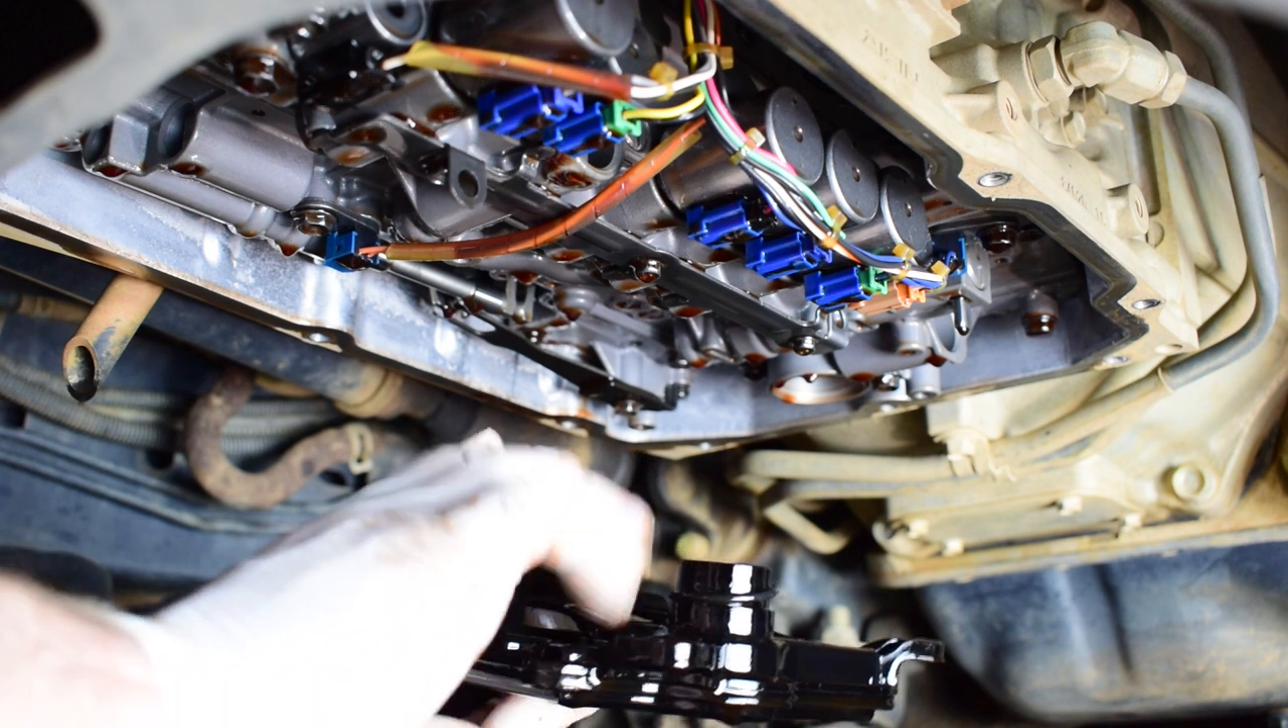So now I've removed the old transmission filter from the transmission.